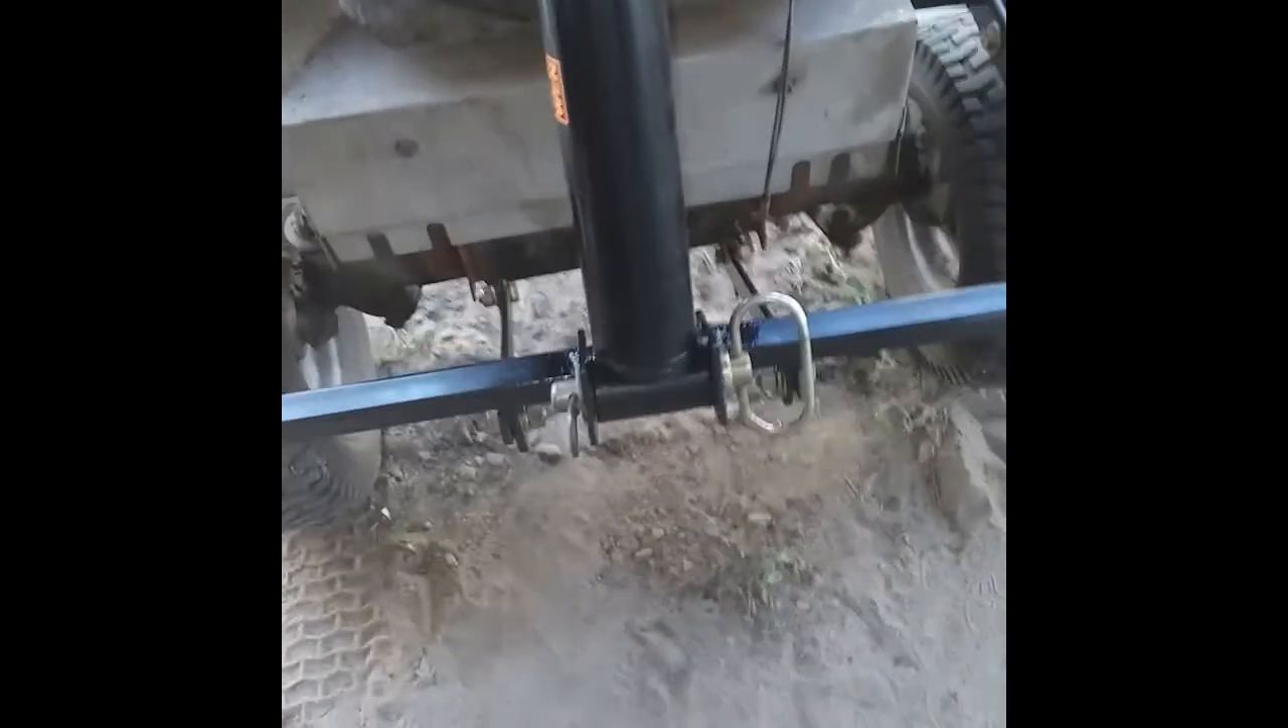And now you can see the cylinder is actually put in place.